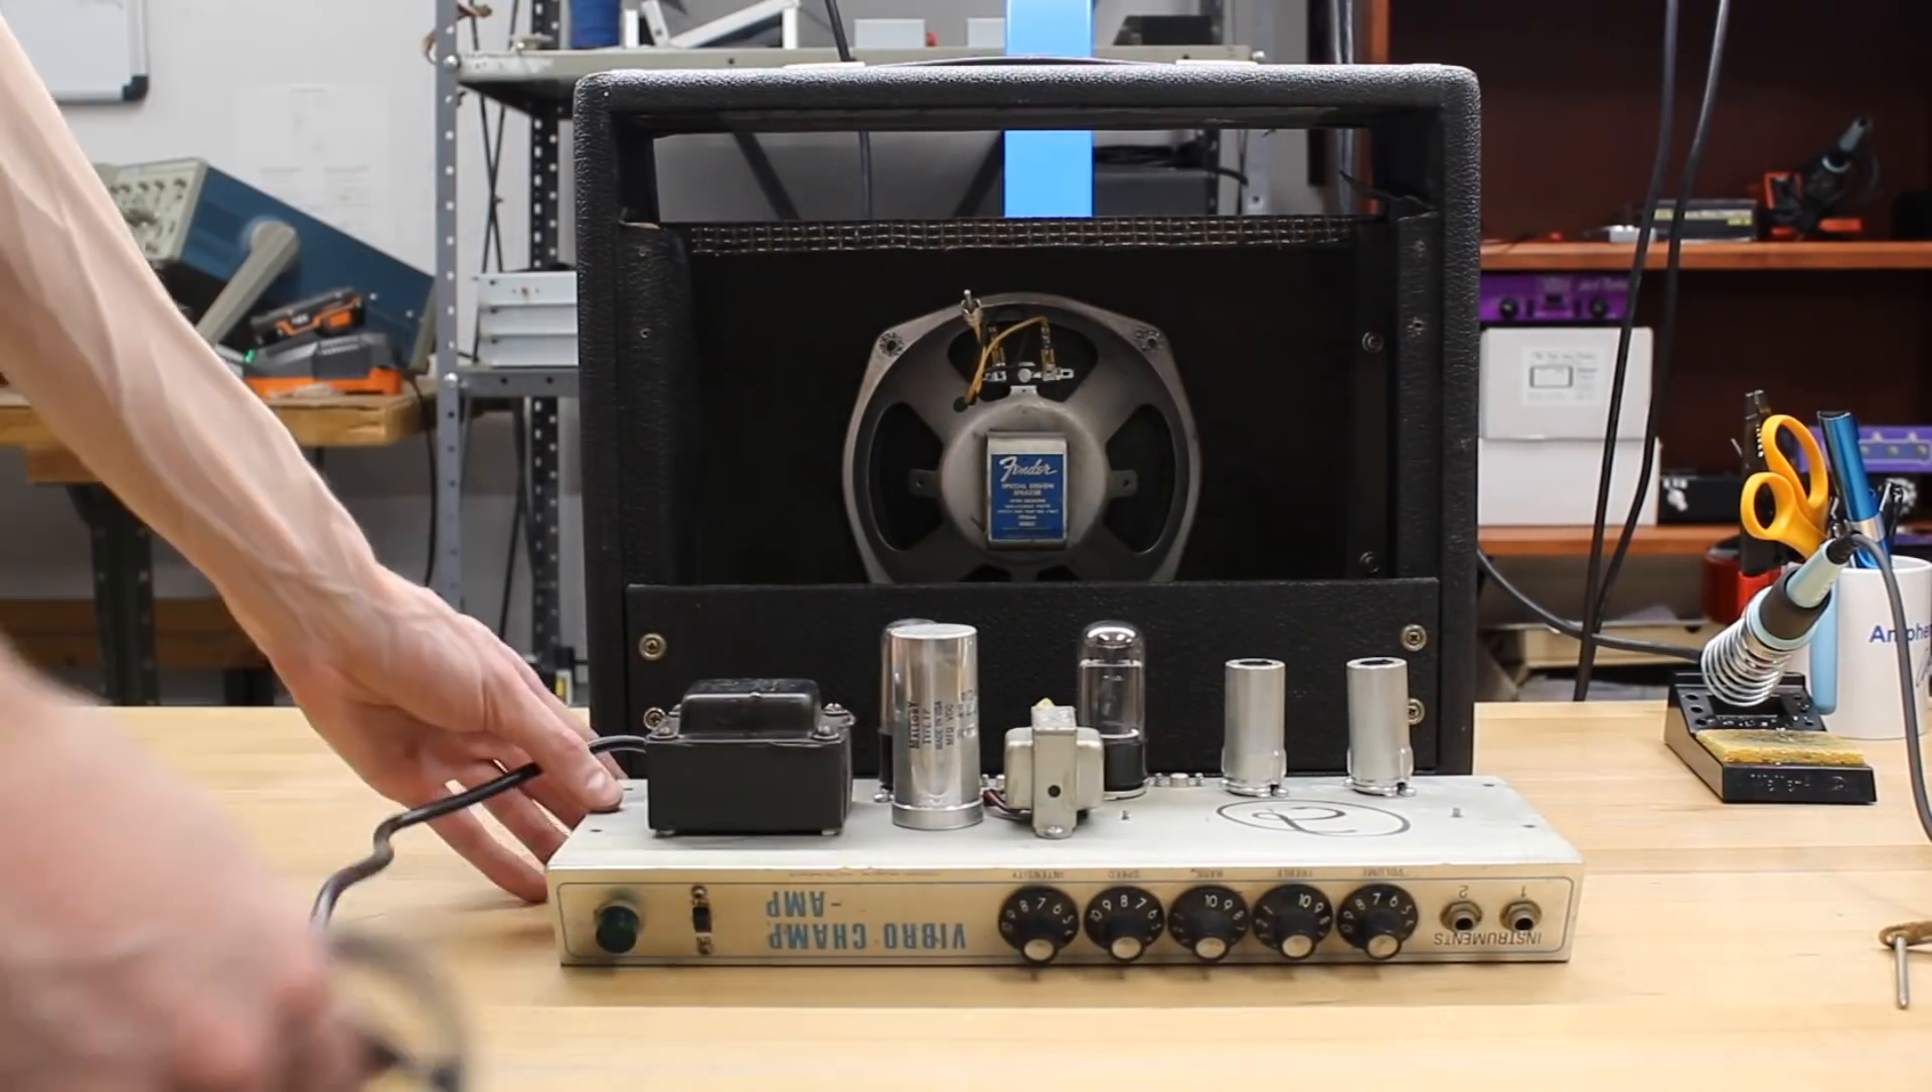We have removed the chassis from the cabinet, and the CAN cap we will be replacing is clearly visible.